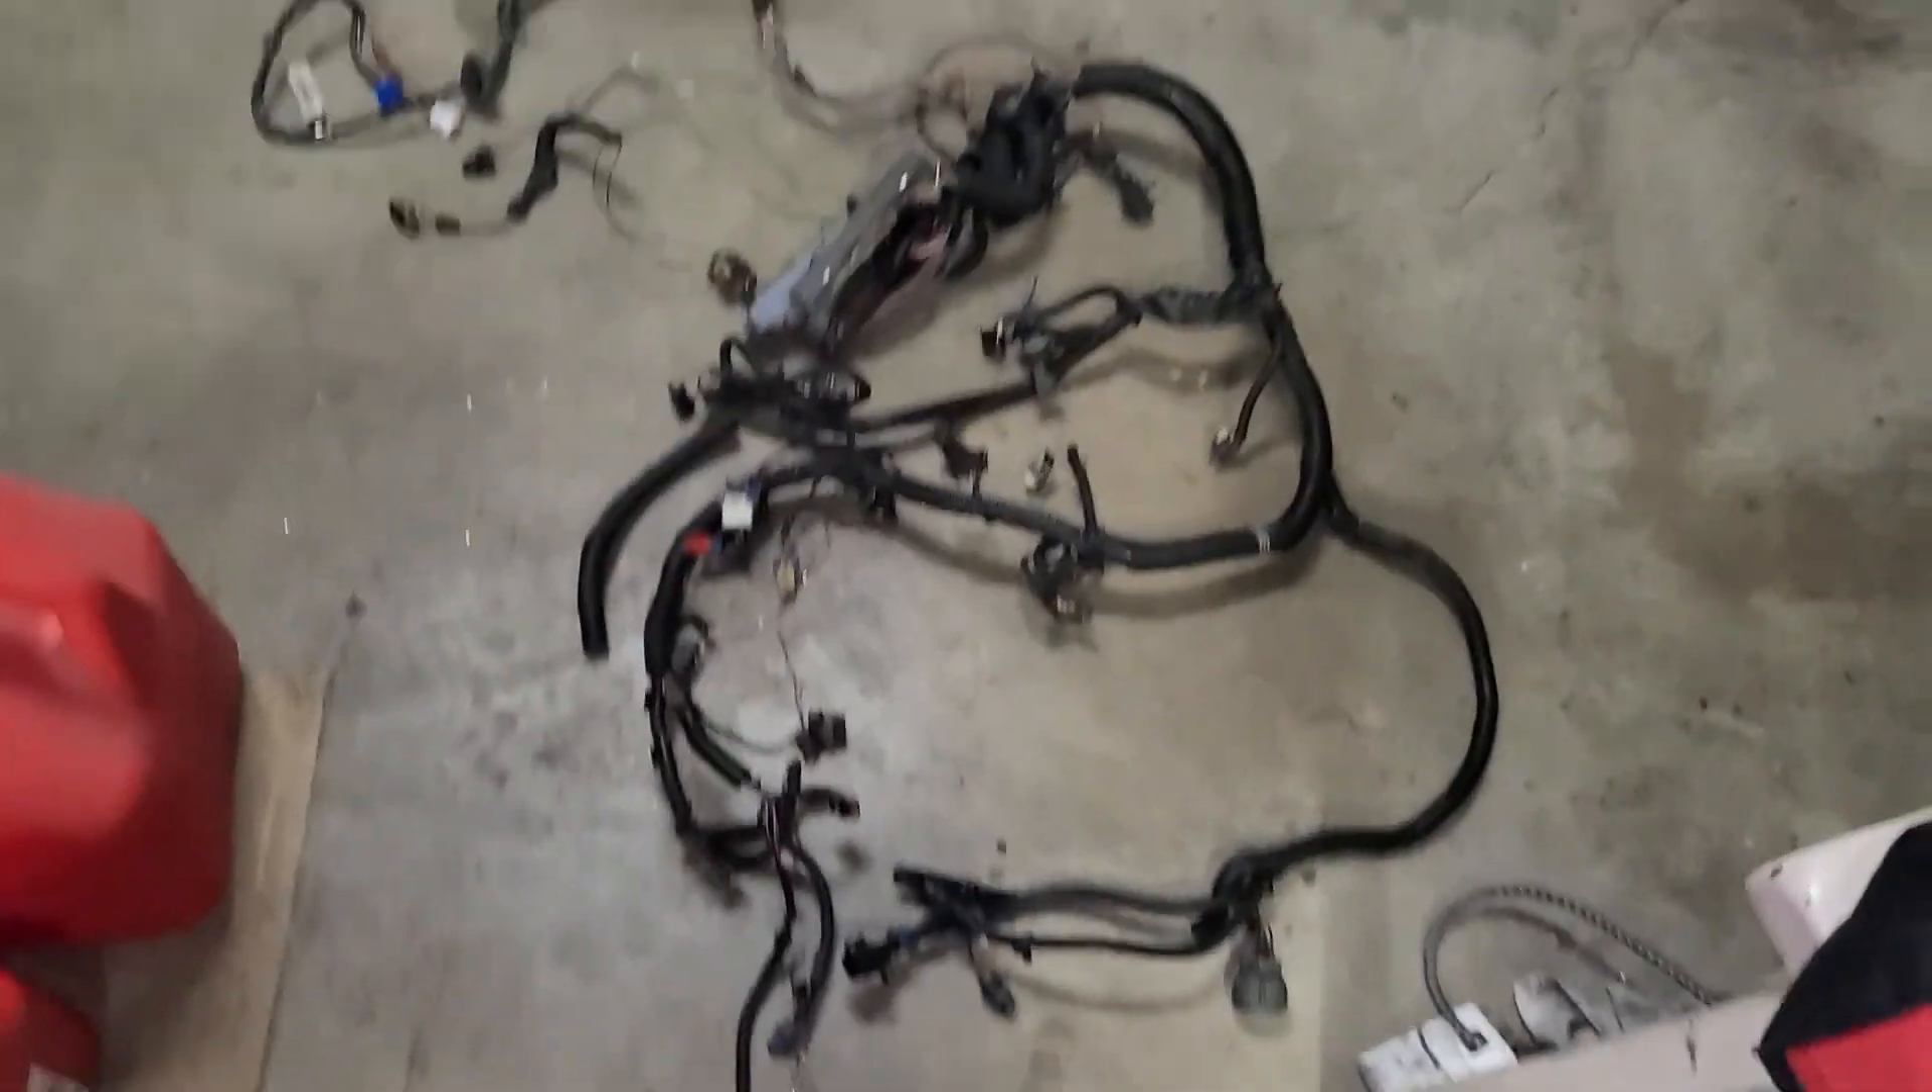The harness is out of the car.